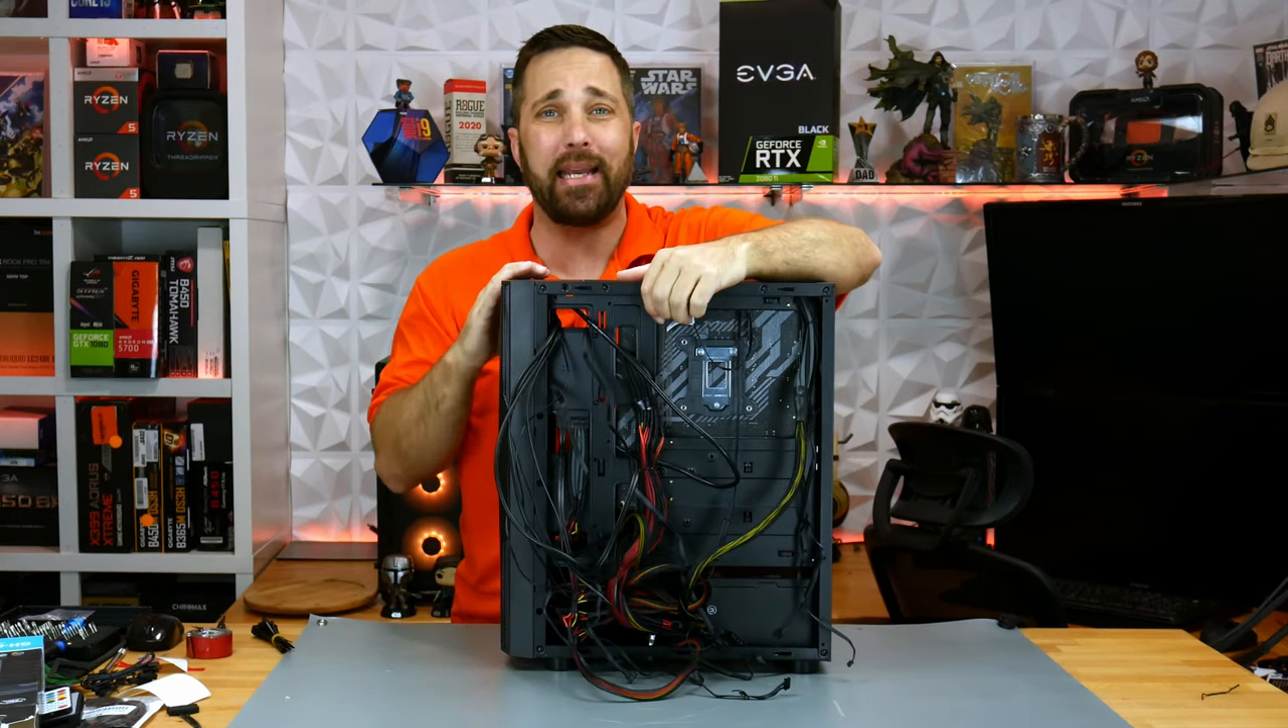I still have much cable management to do on the back here.